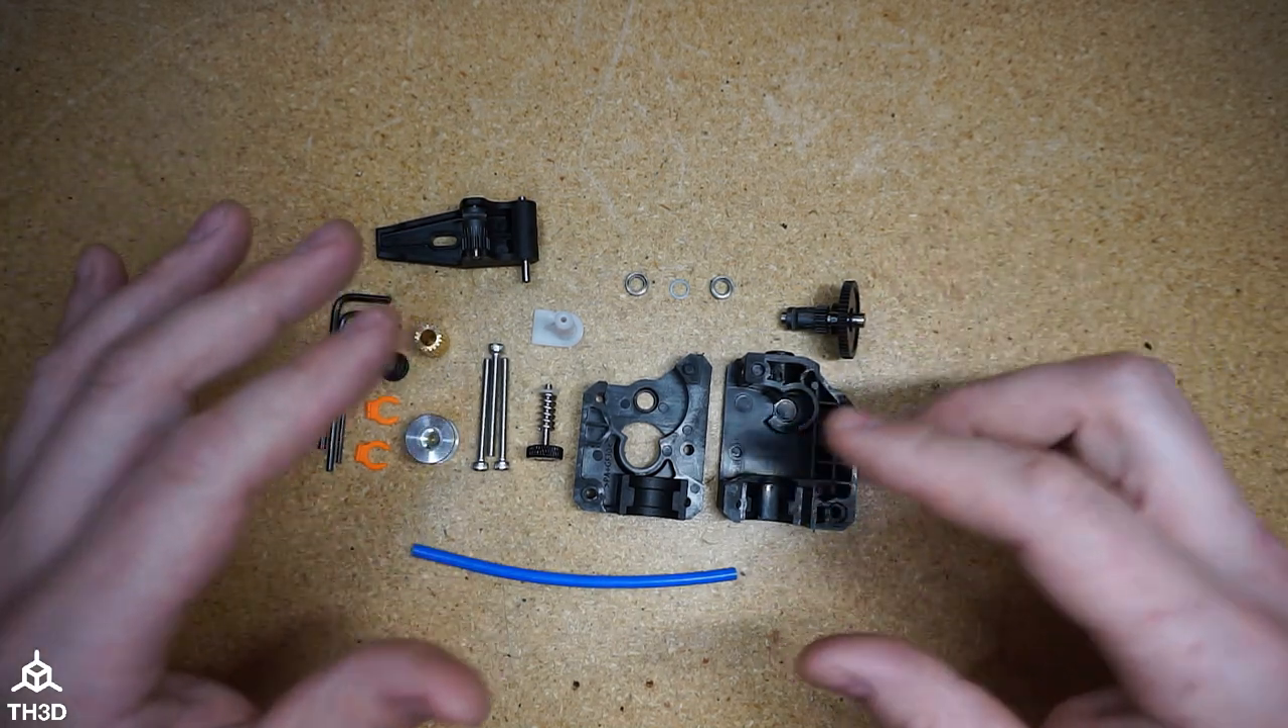I just have this completely taken apart so you guys can see what it looks like and where everything goes in the event that you need to completely disassemble the extruder.